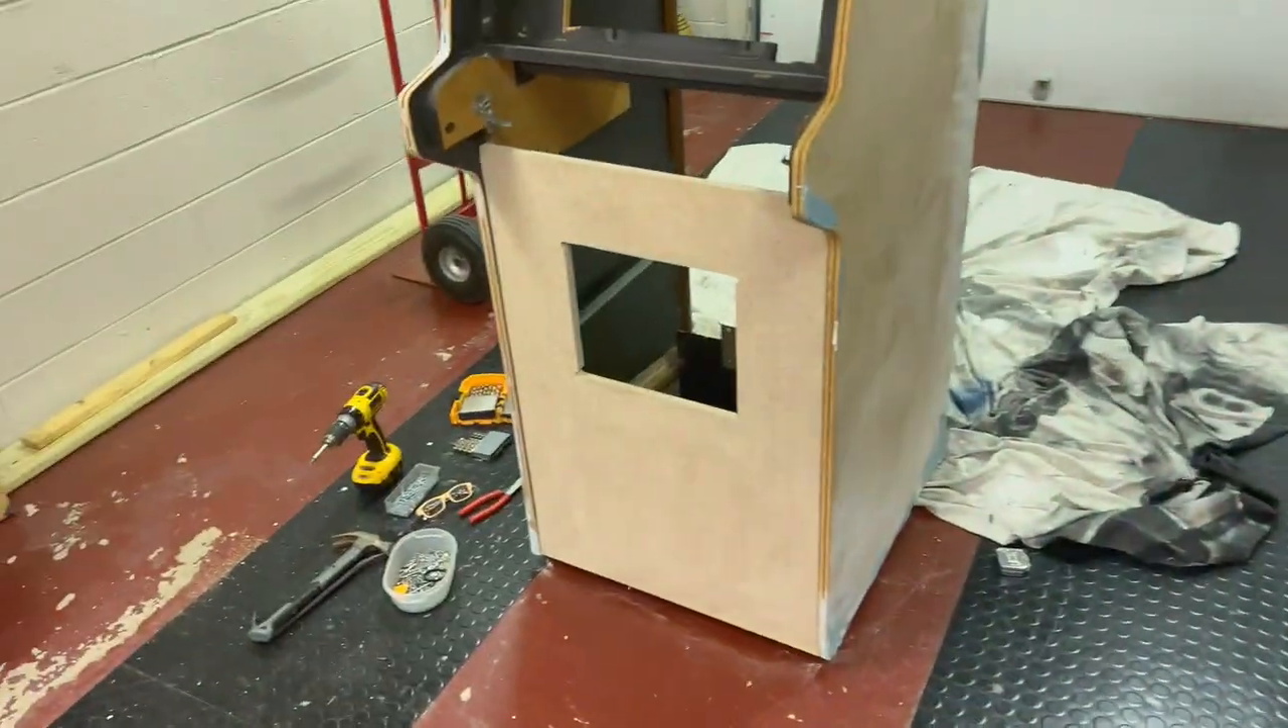All right, so I got the front panel on. That's looking good.